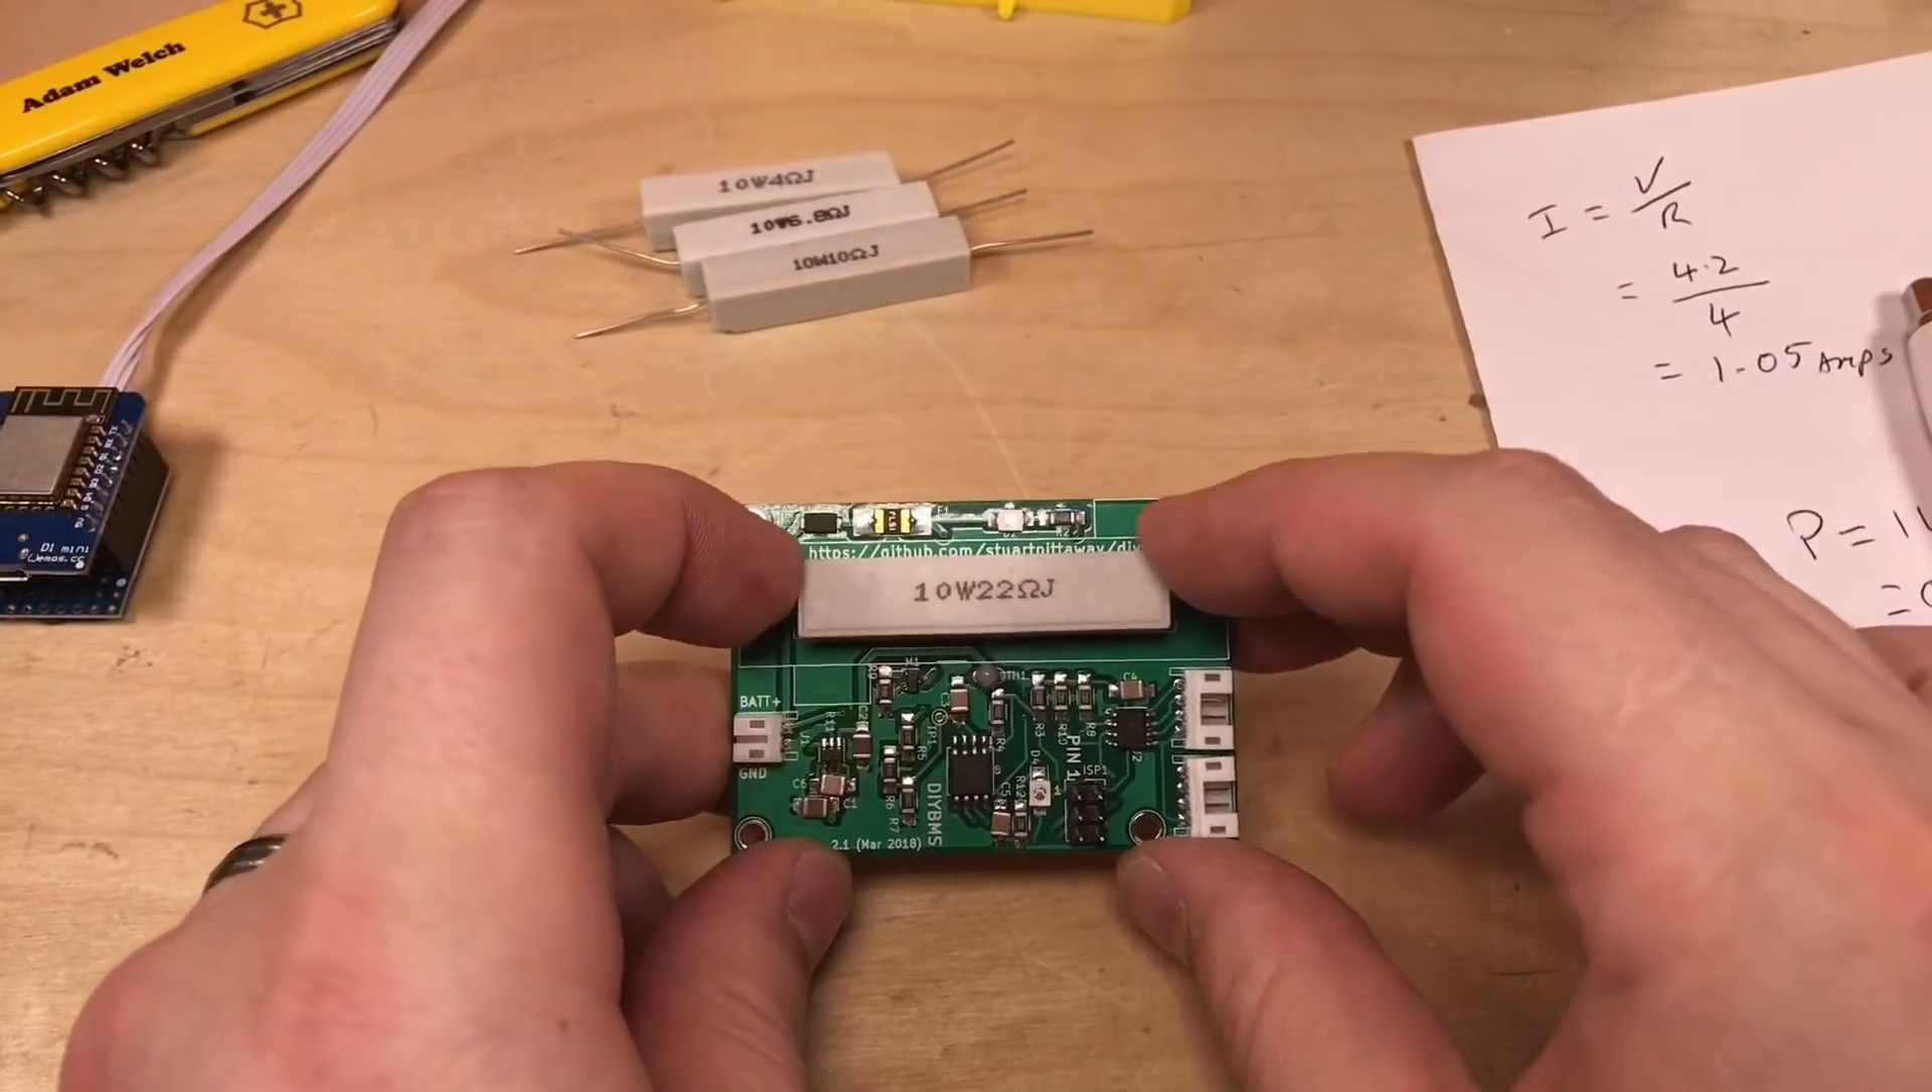So there's the first module finished with the 22 ohm 10 watt power resistor the discharge resistor there soldered in and uh the thermistor well a lot lower now isn't it.